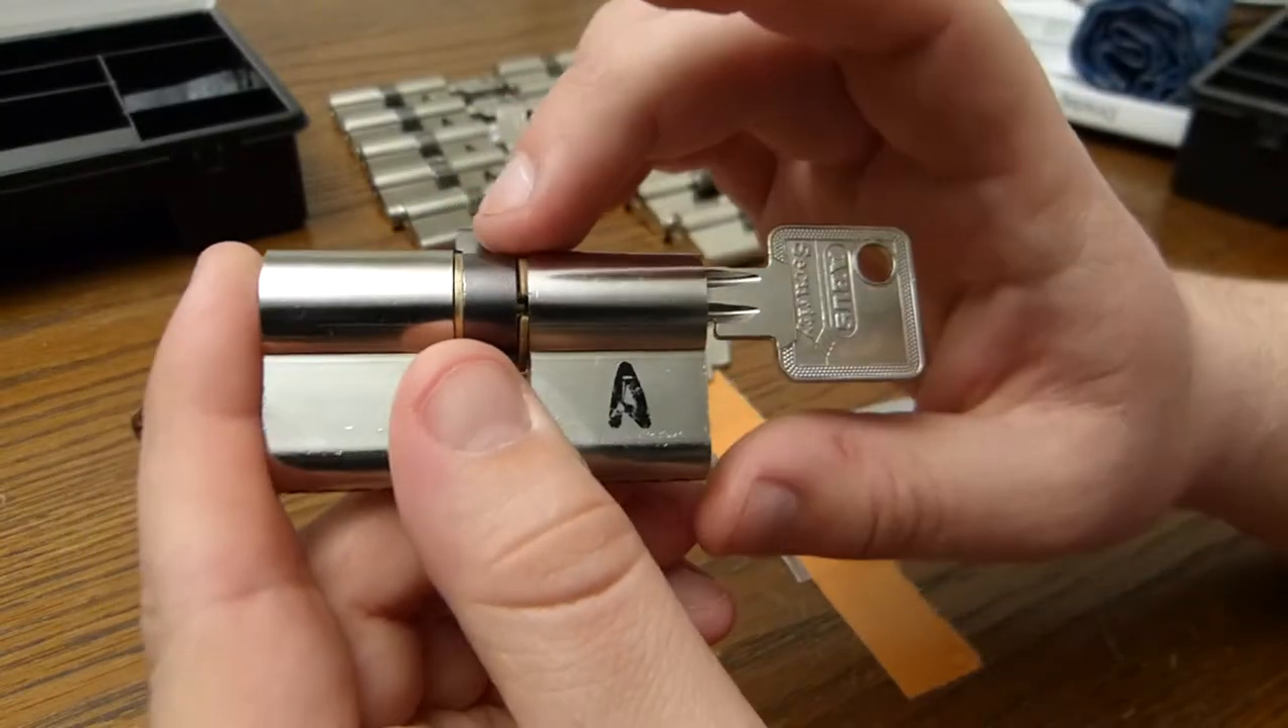But also I can't fit the key in. See it sticks out right there.